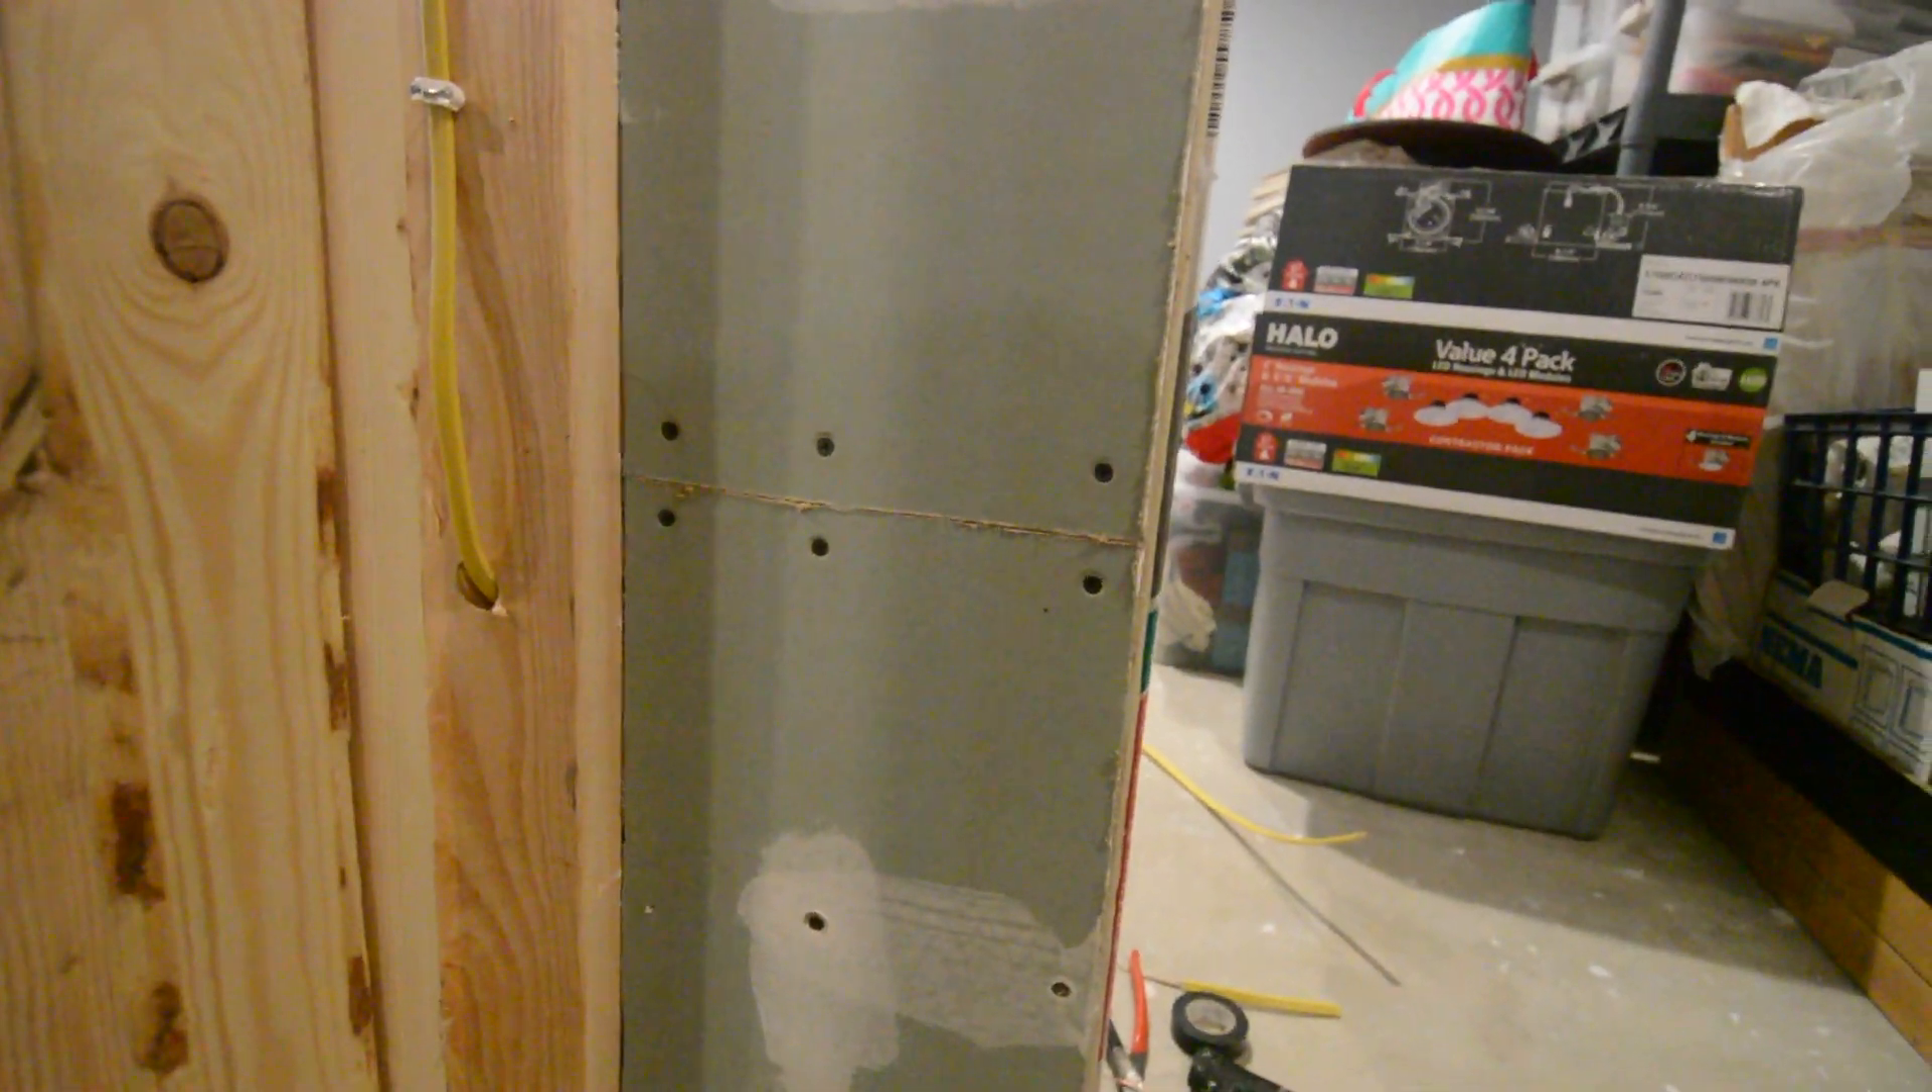And now the wall board is back up, re-nailed, or screwed, and all I have to do is re-mud it now, and that is all done.